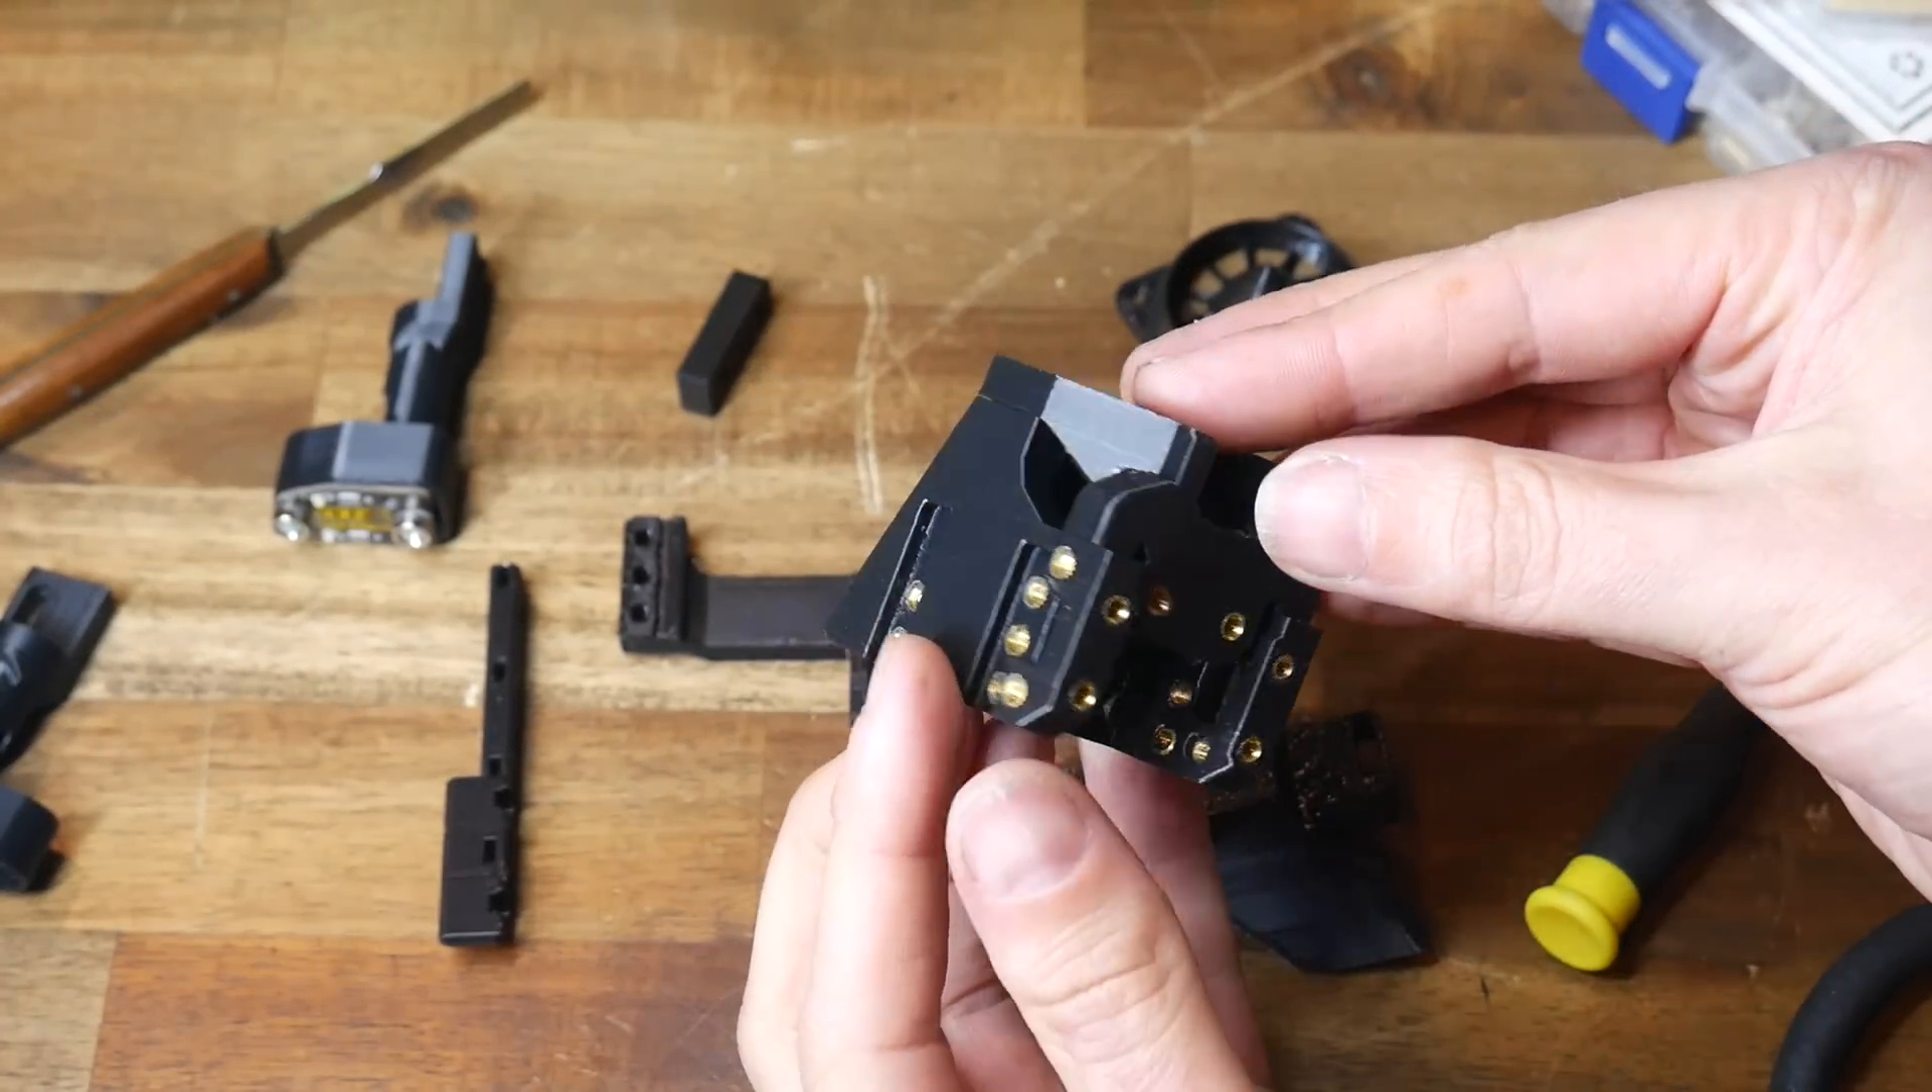And here's my base piece with the inserts in position and I probably could have skipped some of these because I'm only running a duct and a fan on the right hand side.